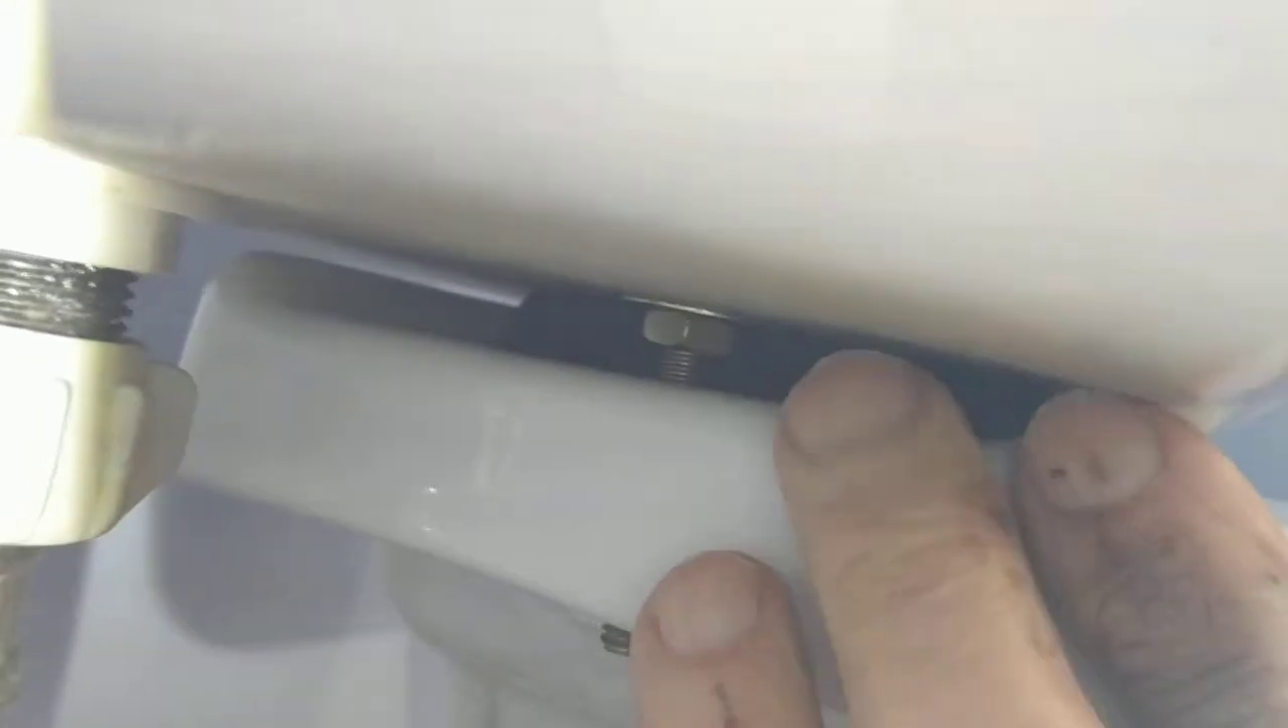The toilet tank does not sit flush on the toilet bowl there's a gap.